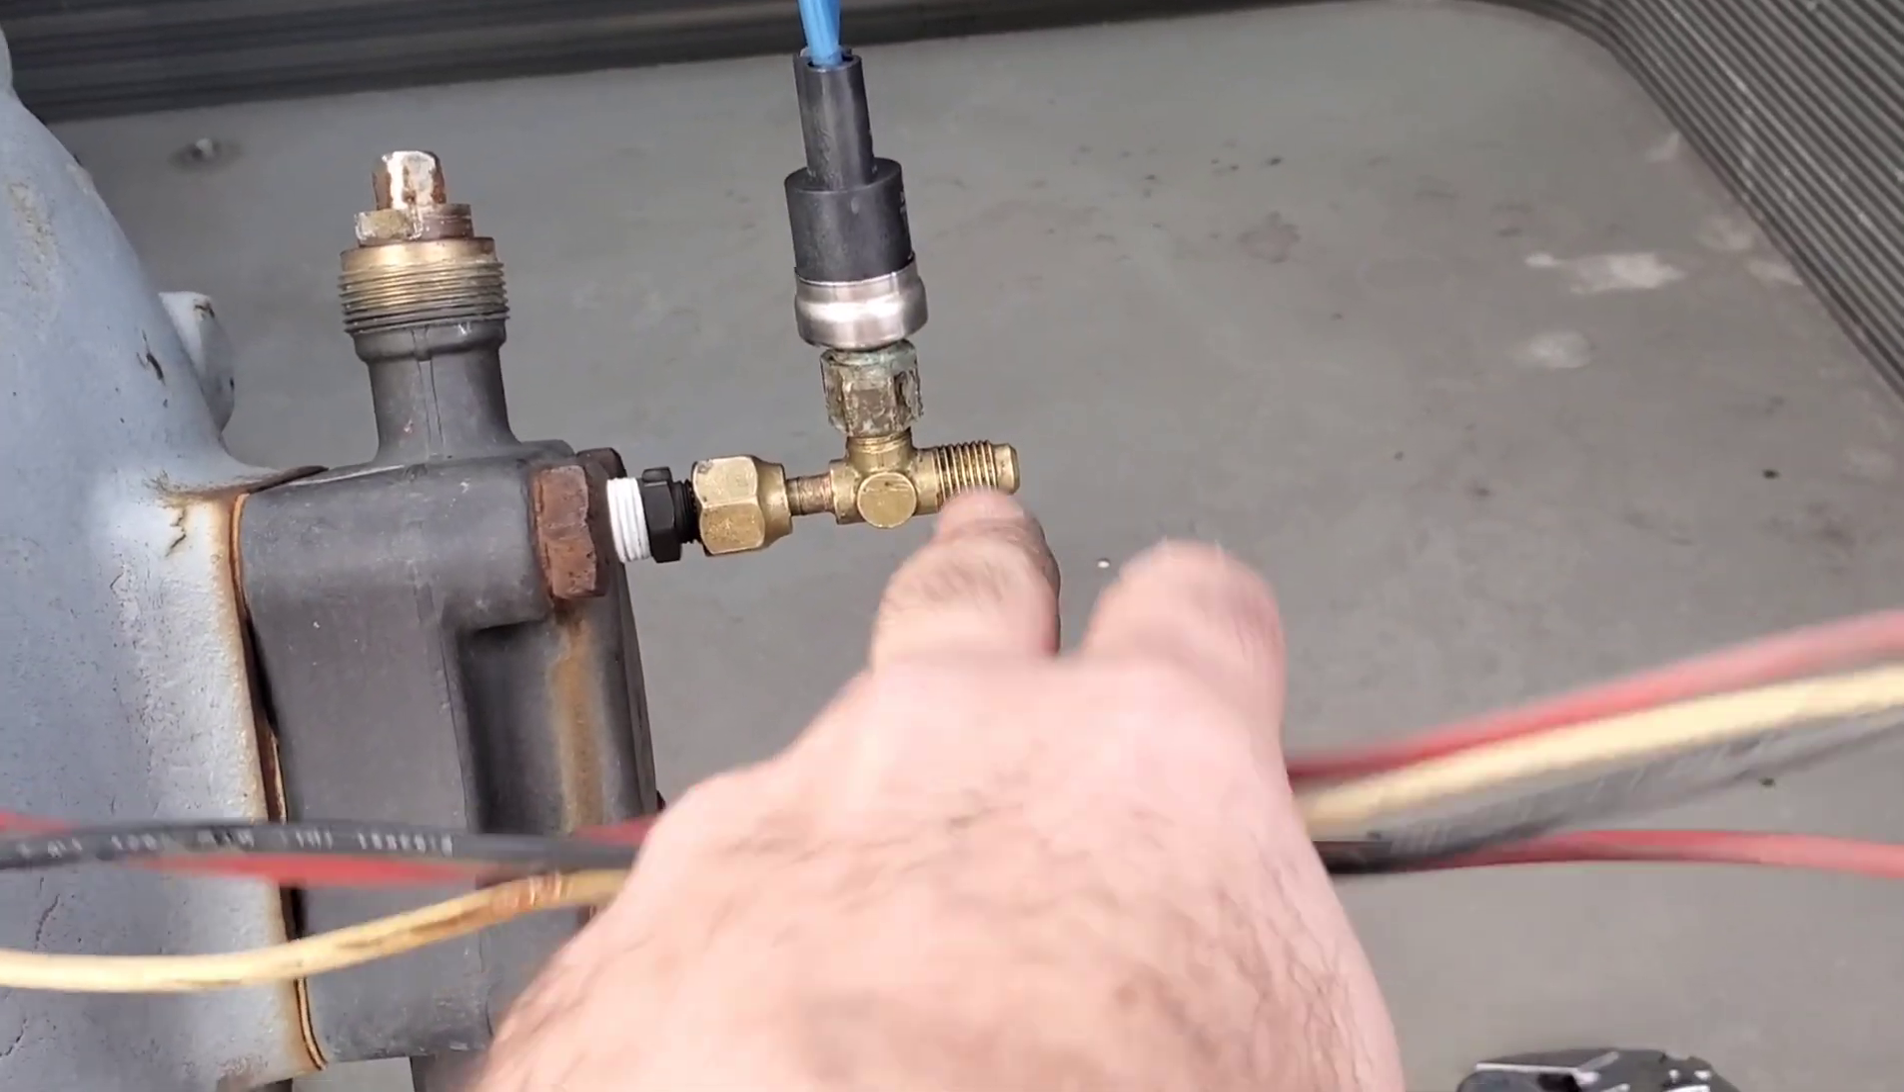So for now what we've done with this low pressure switch is we have added a swivel T right here and added the switch here.